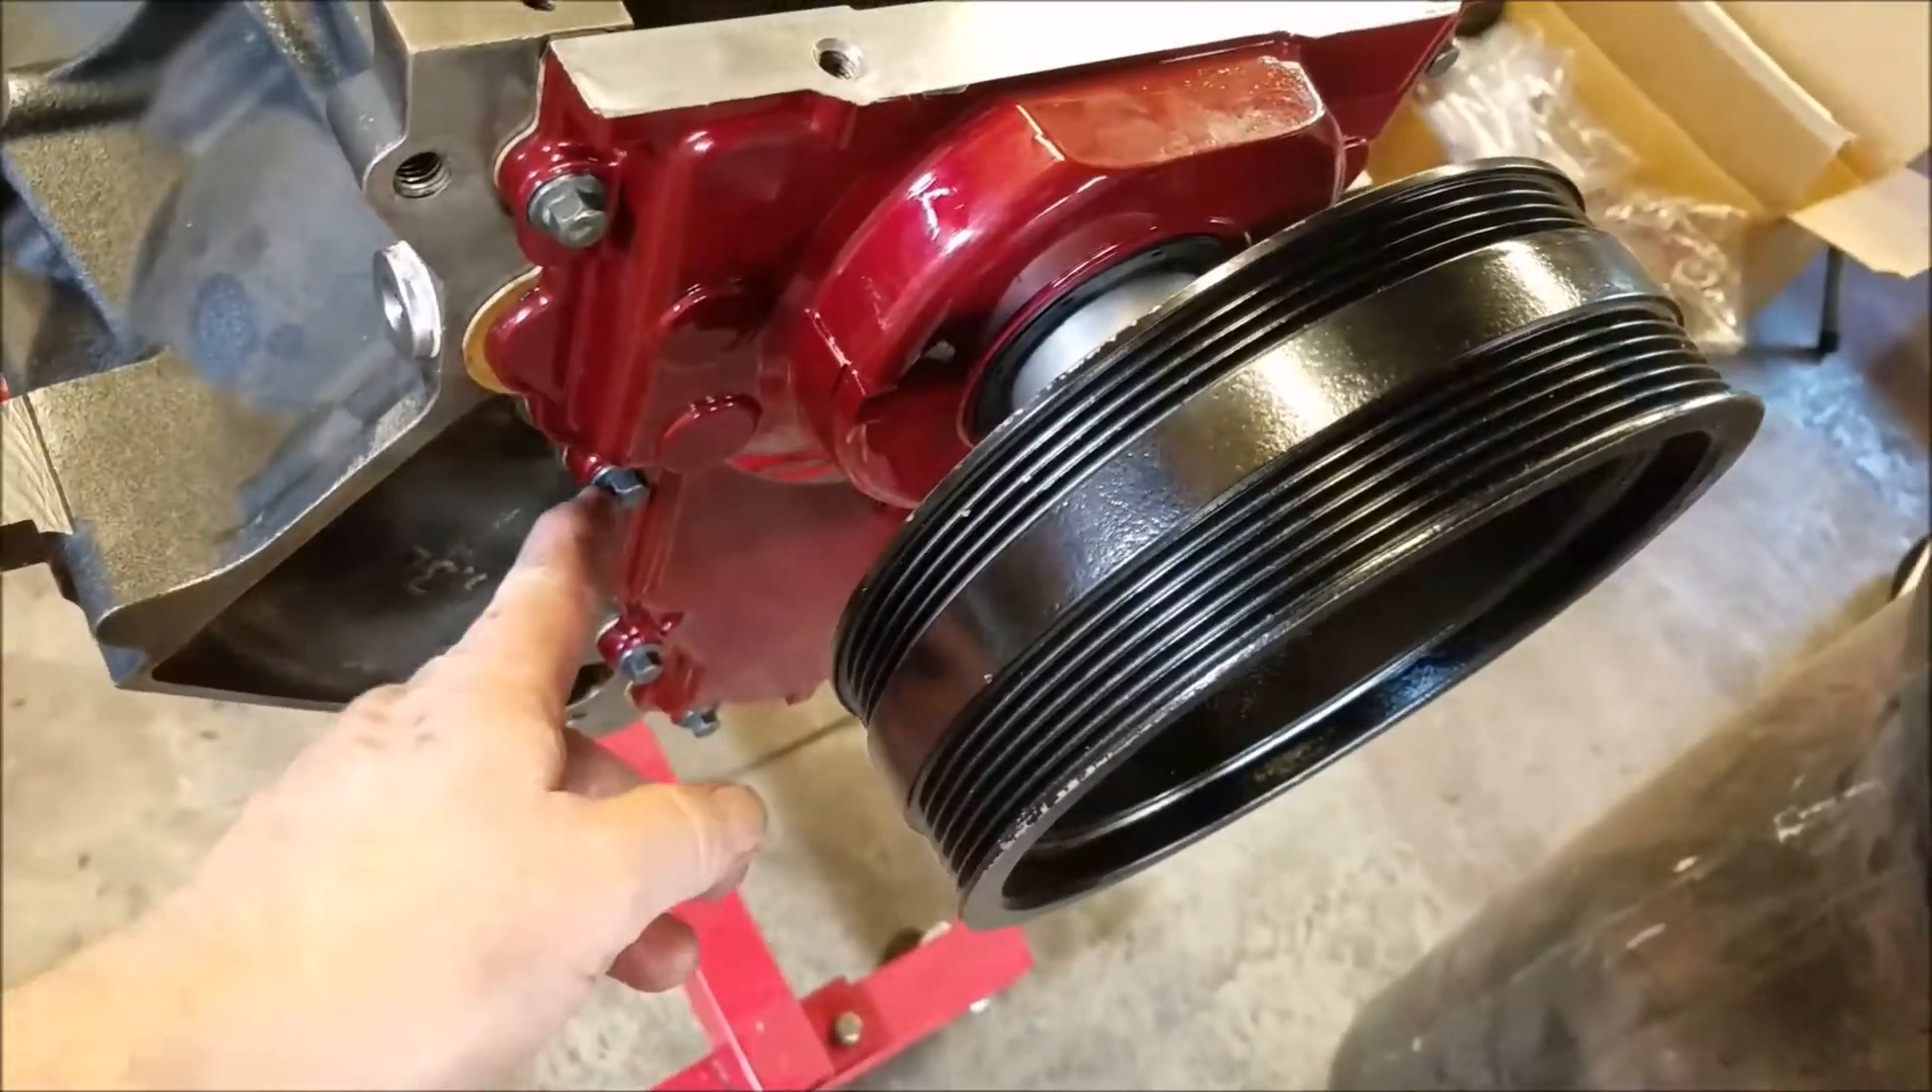All right all right the front plate is on.